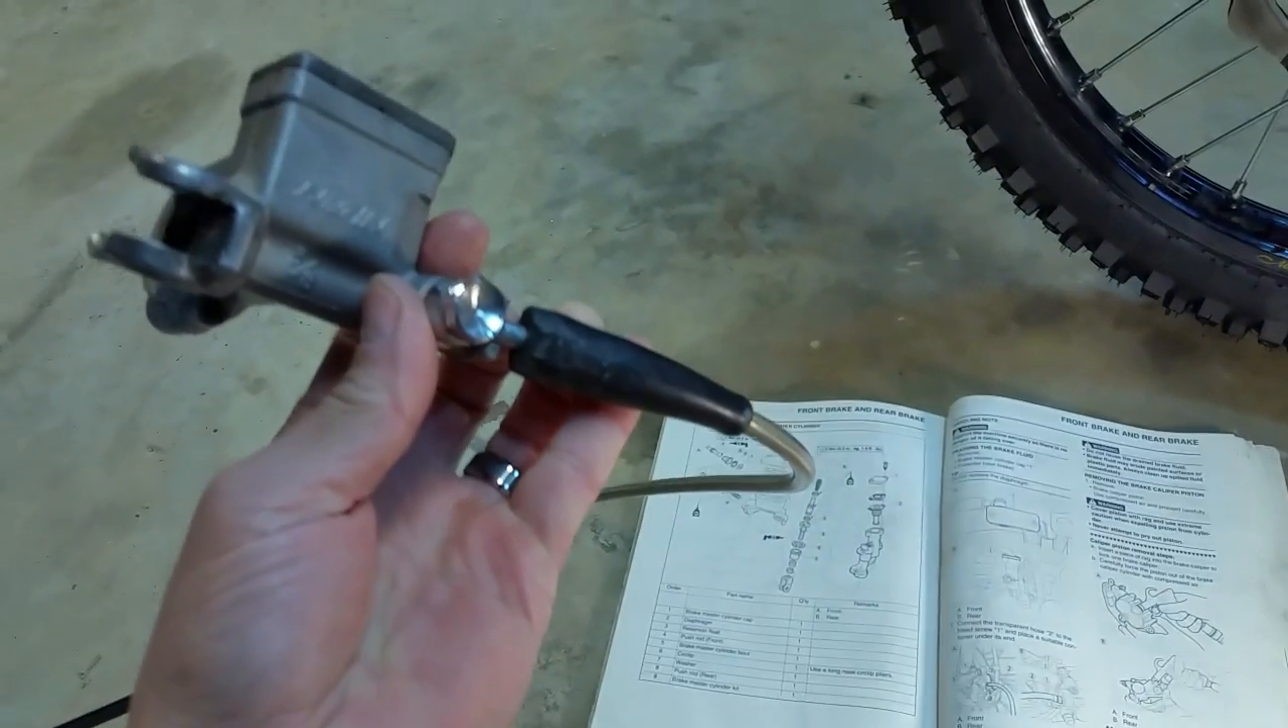We've got the master cylinder removed from the bike I still need to disconnect the brake line here.